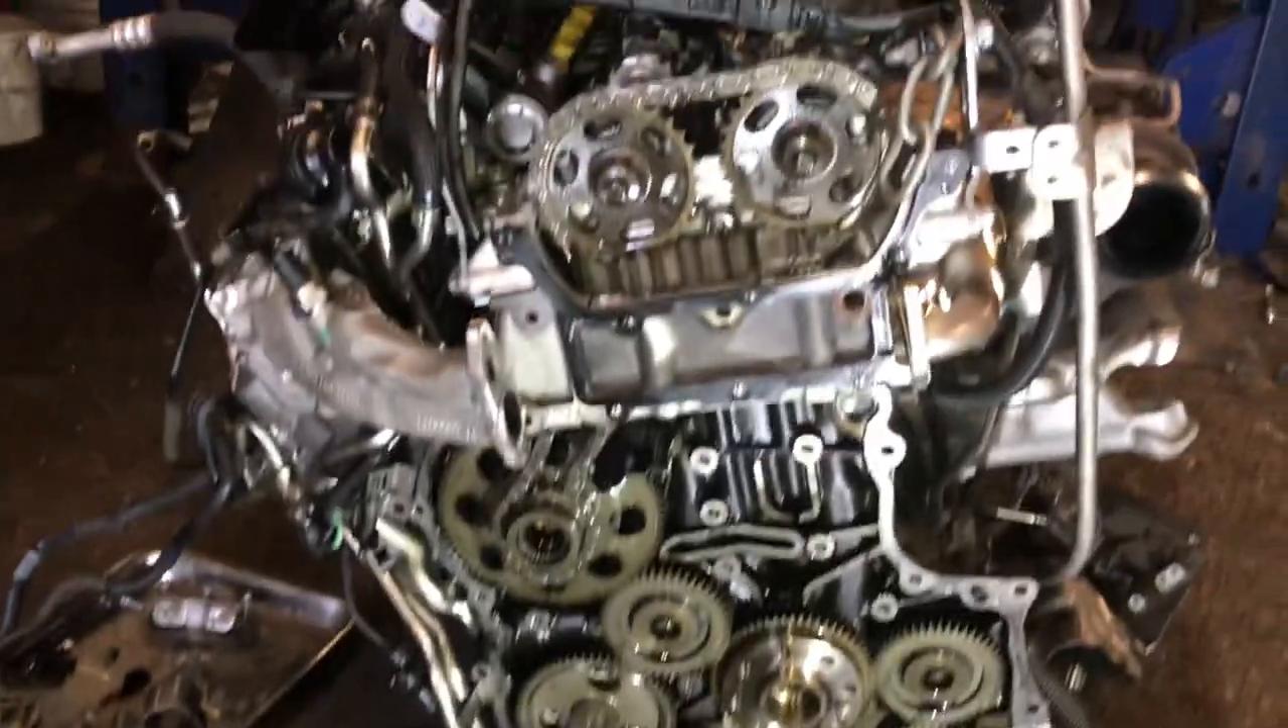Right so we have the rear cover removed and as you can see it's quite a complex gearing system on there.